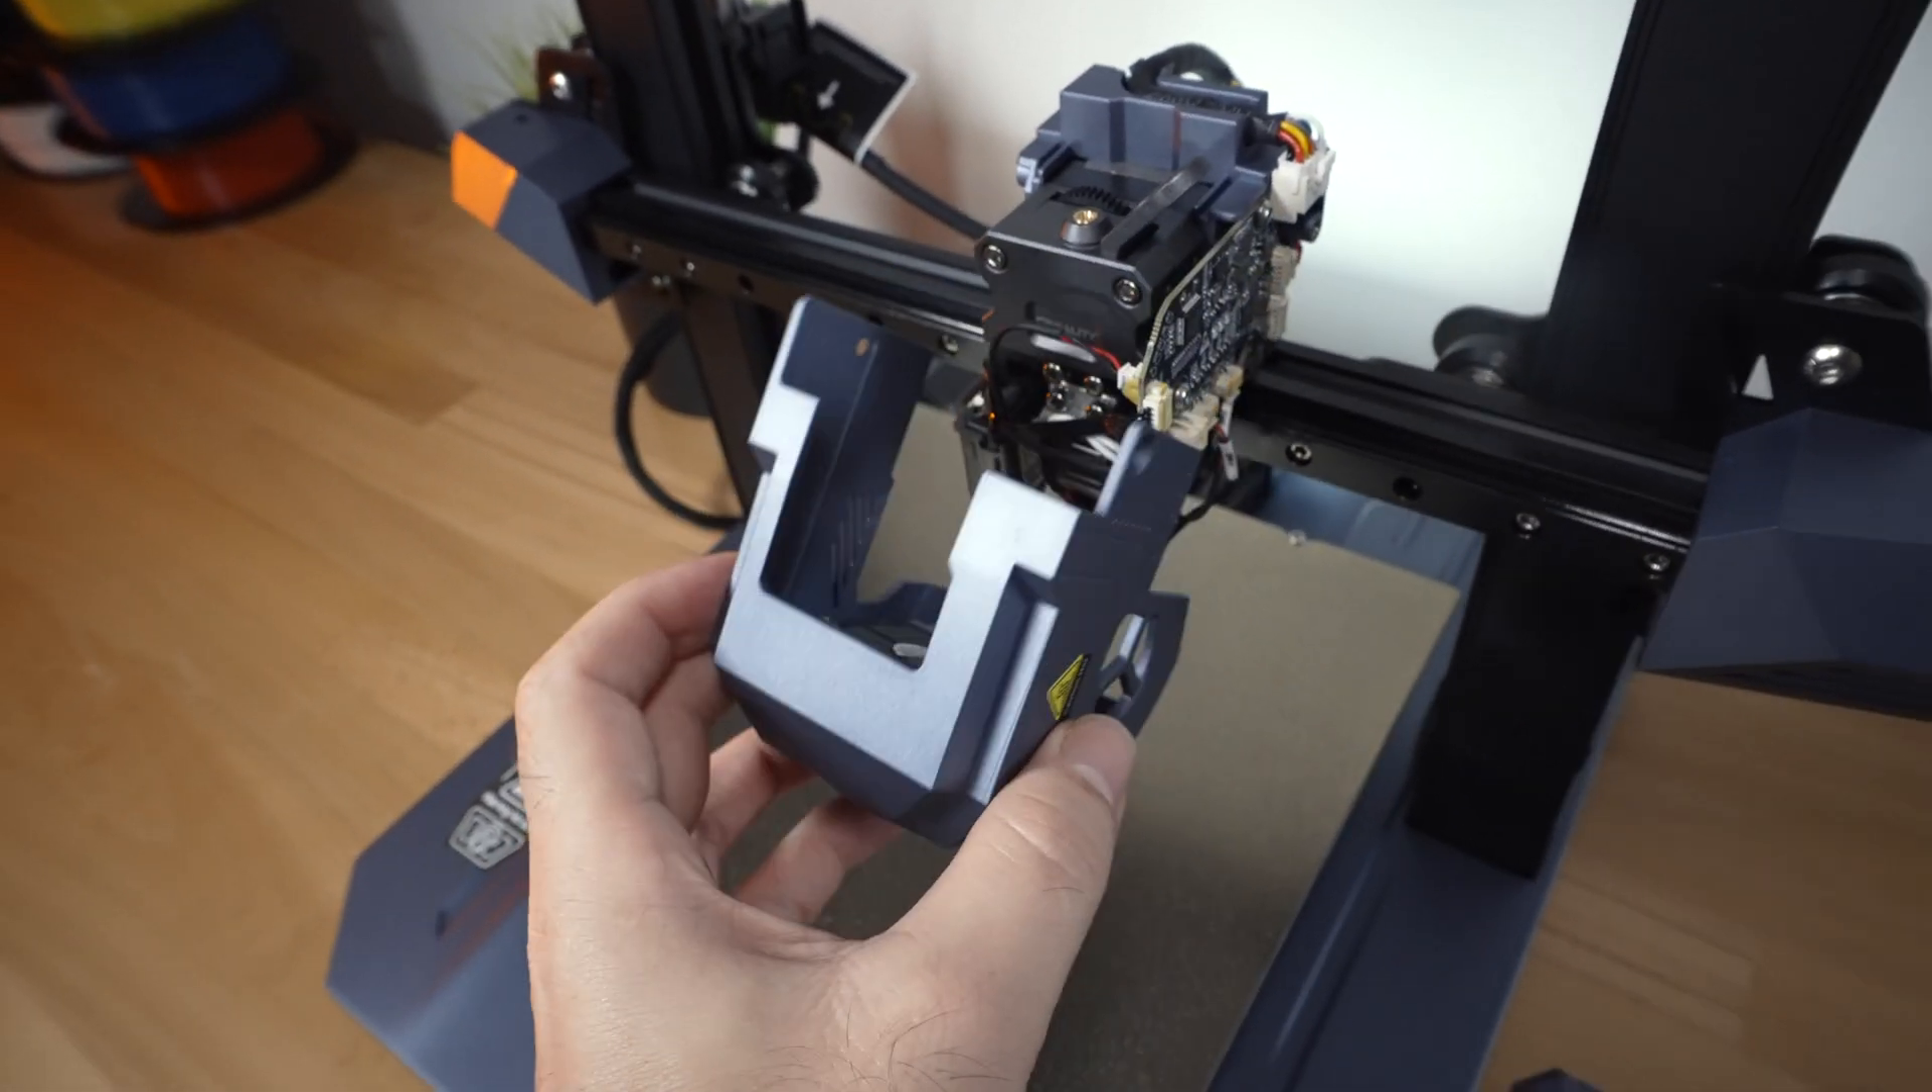So there are a couple of screws that hold the cover, which I took out, so we can slide it off and see a little closer.